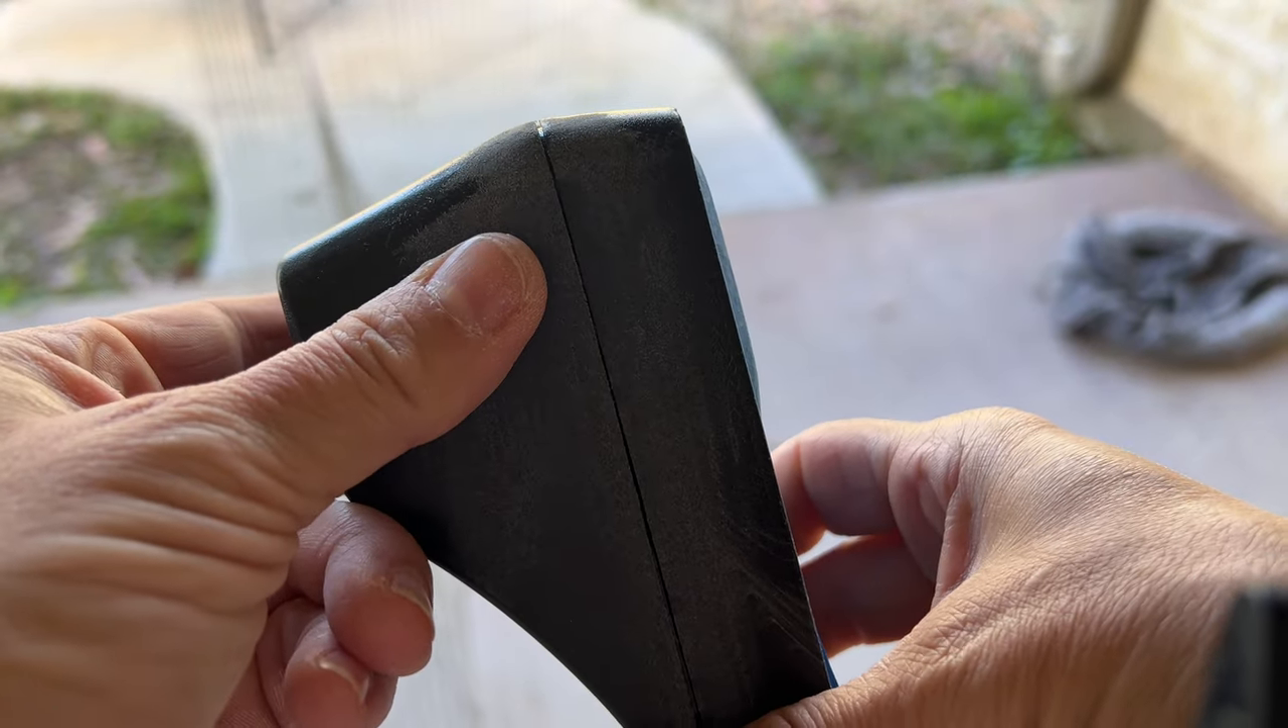Now that it's been sanded you can see that the section from the top and the bottom are nice and even and there's no sharp edges and nothing is sticking out.